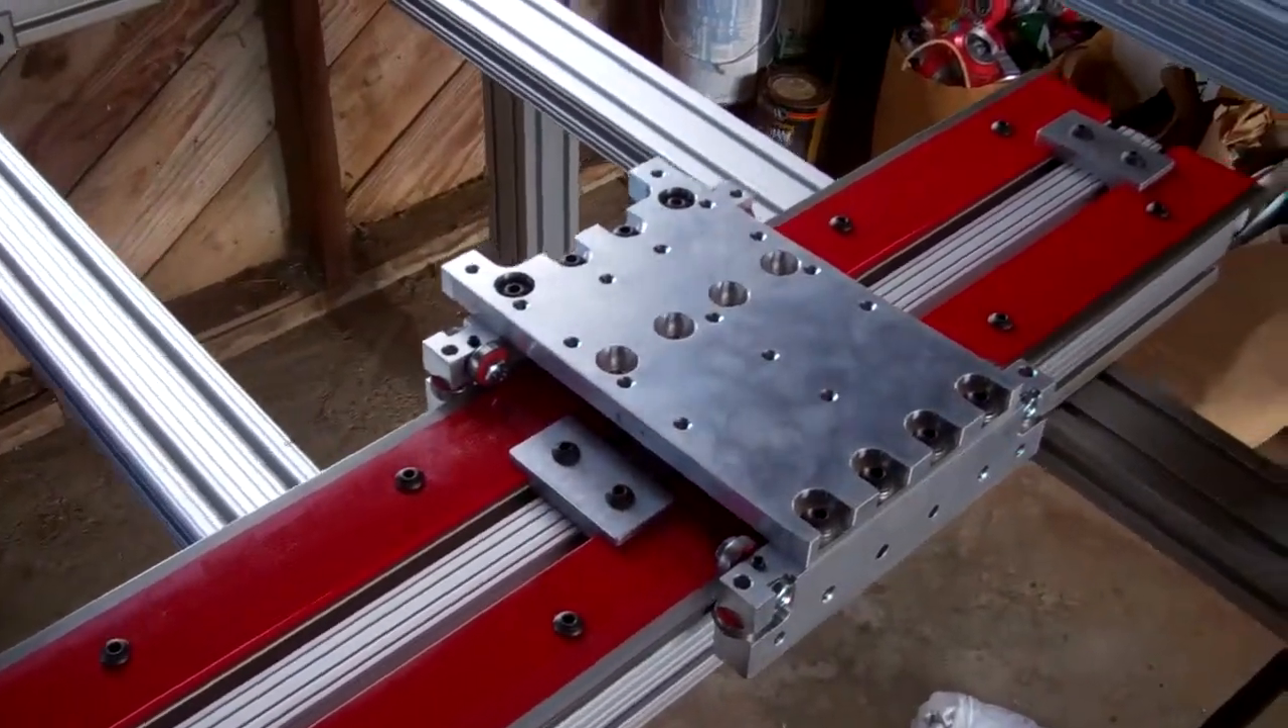Also got the Z plate mounted to the Y axis here, so that moves as it should.